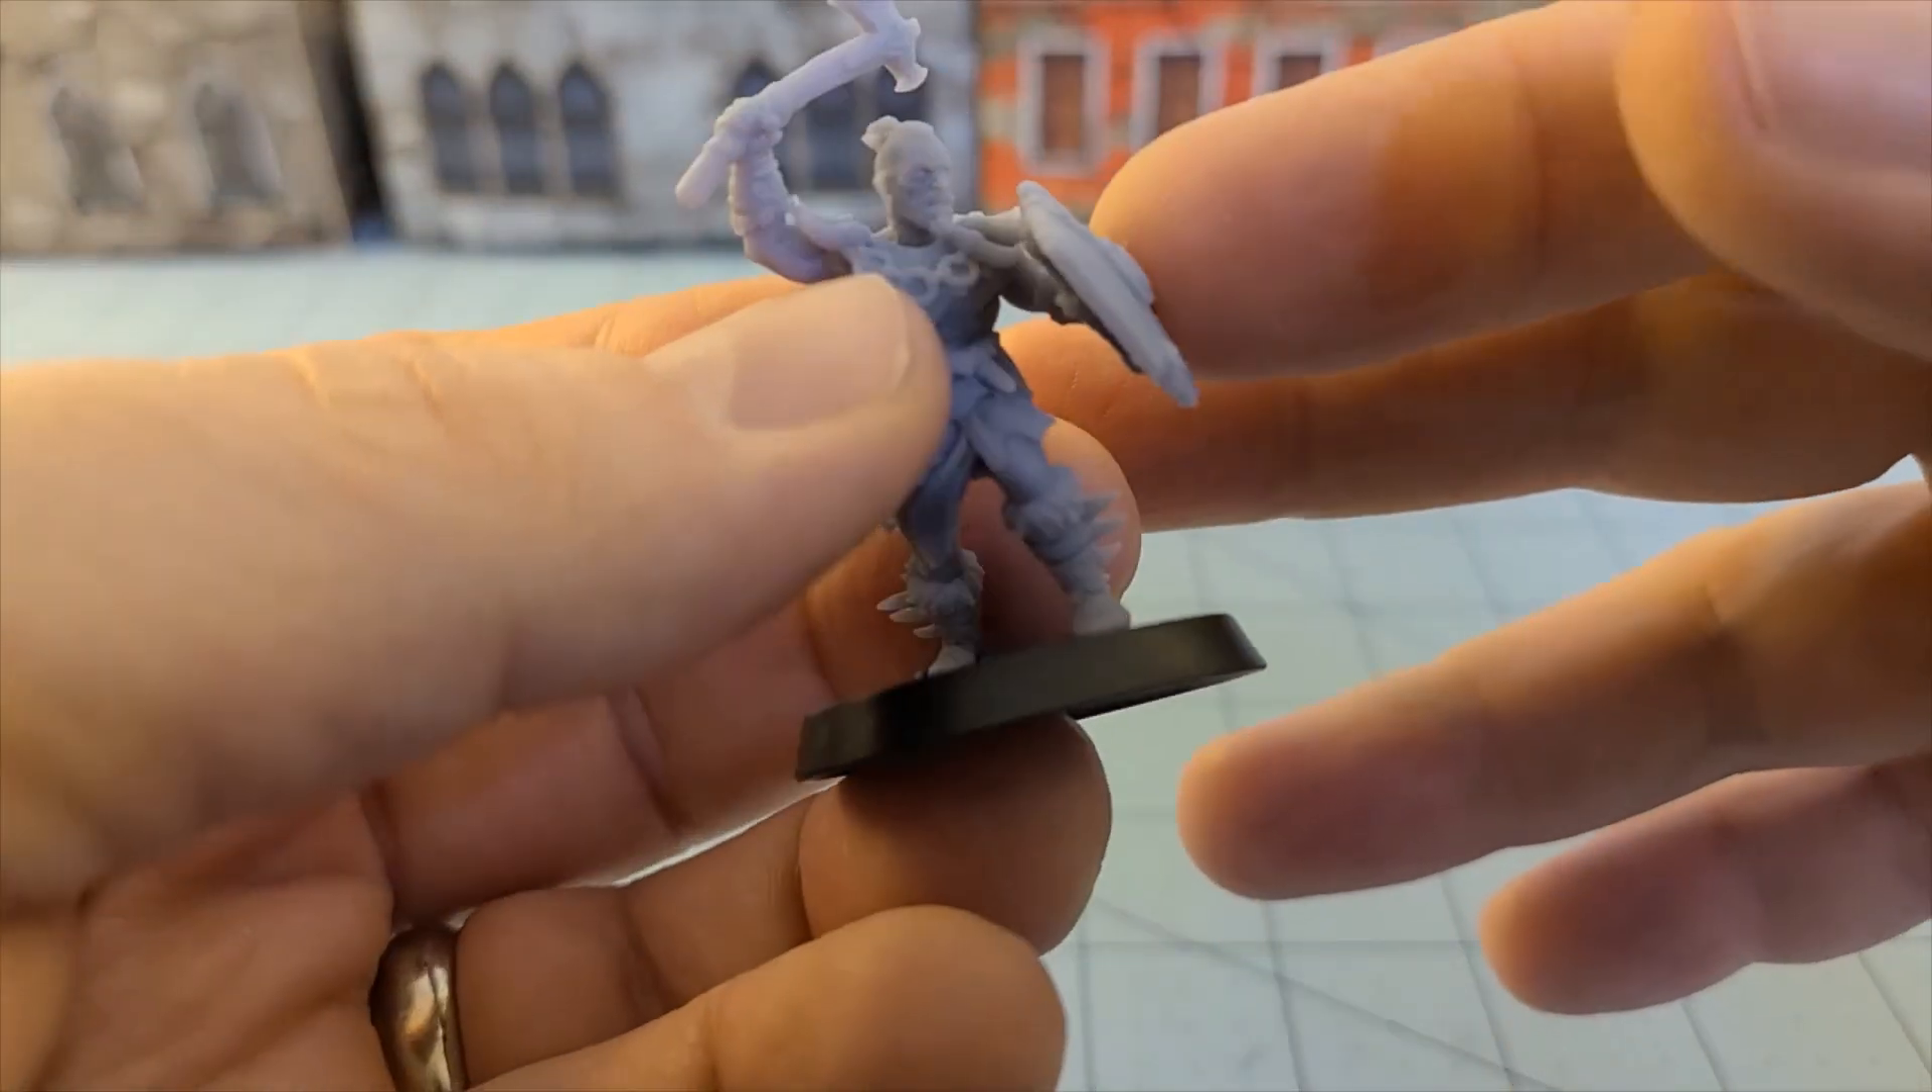We've got some of our tribesmen from the Badlands all put together here.